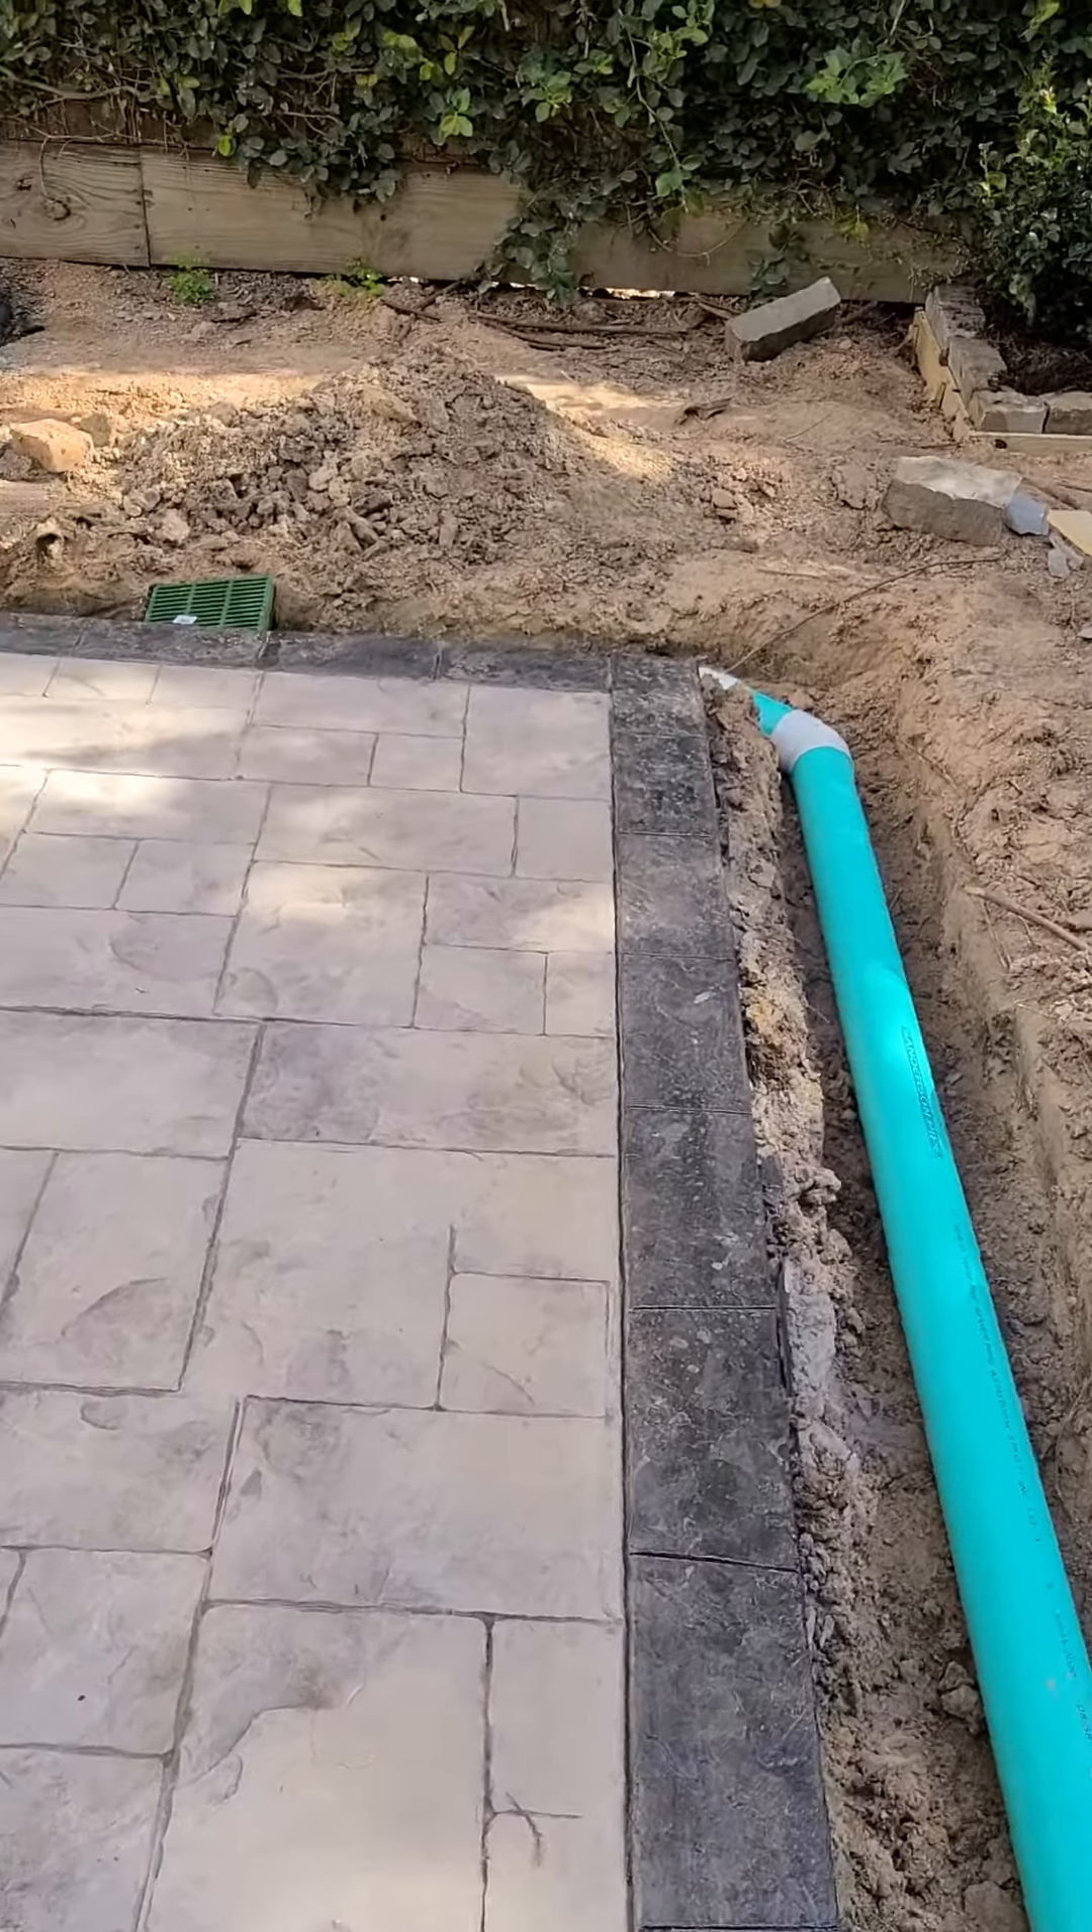All of this trench now needs to be back filled with gravel.